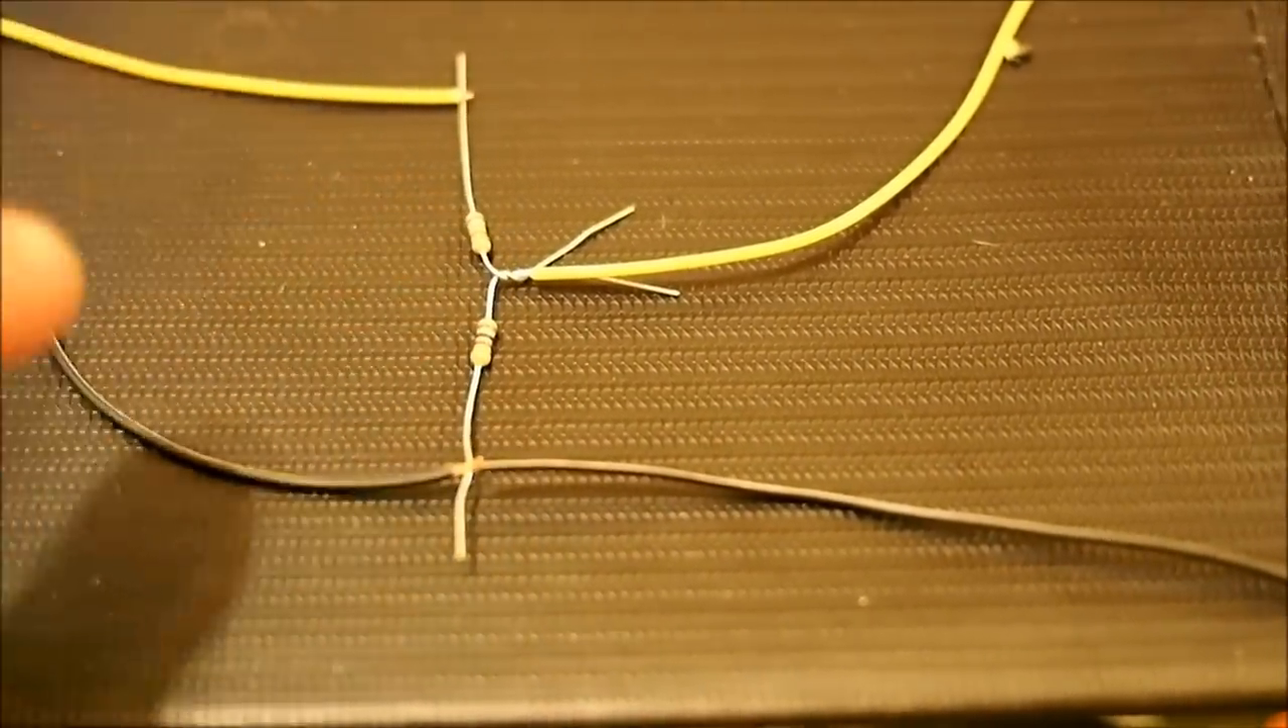The black wire is the ground. It connects all the way through, and you can see these two resistors are connected to each other.